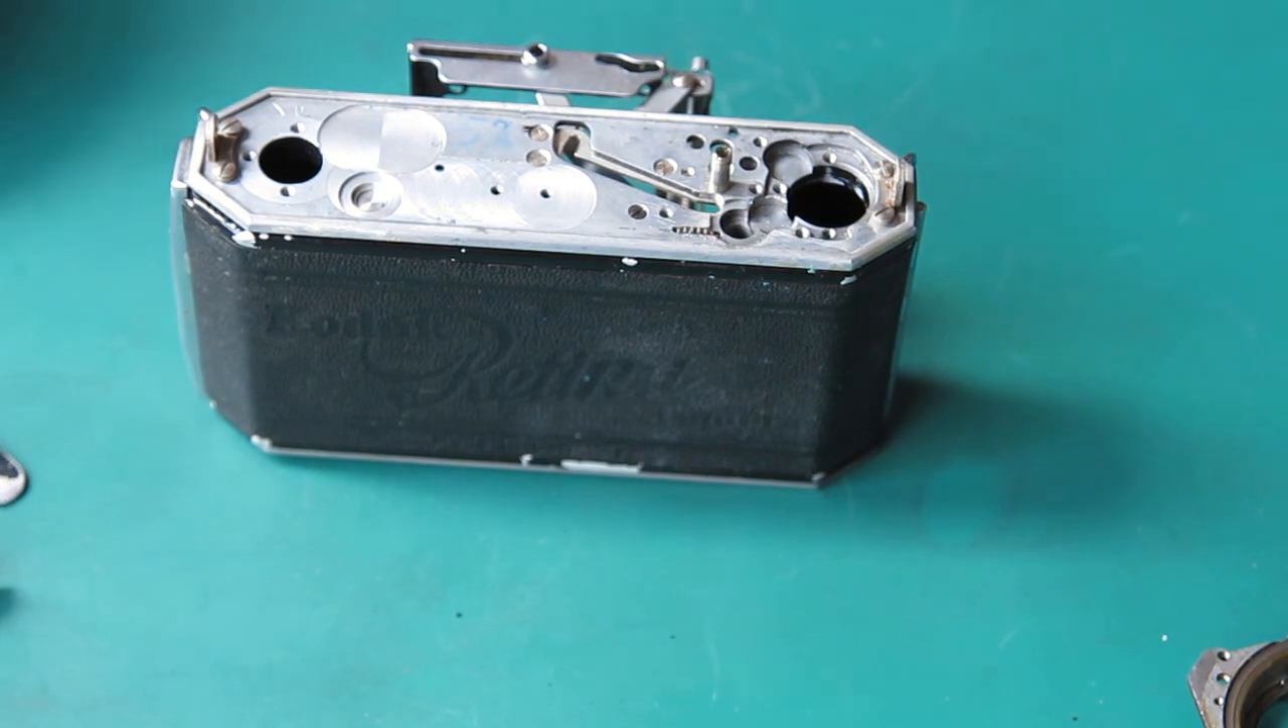And the camera's getting well stripped down now.